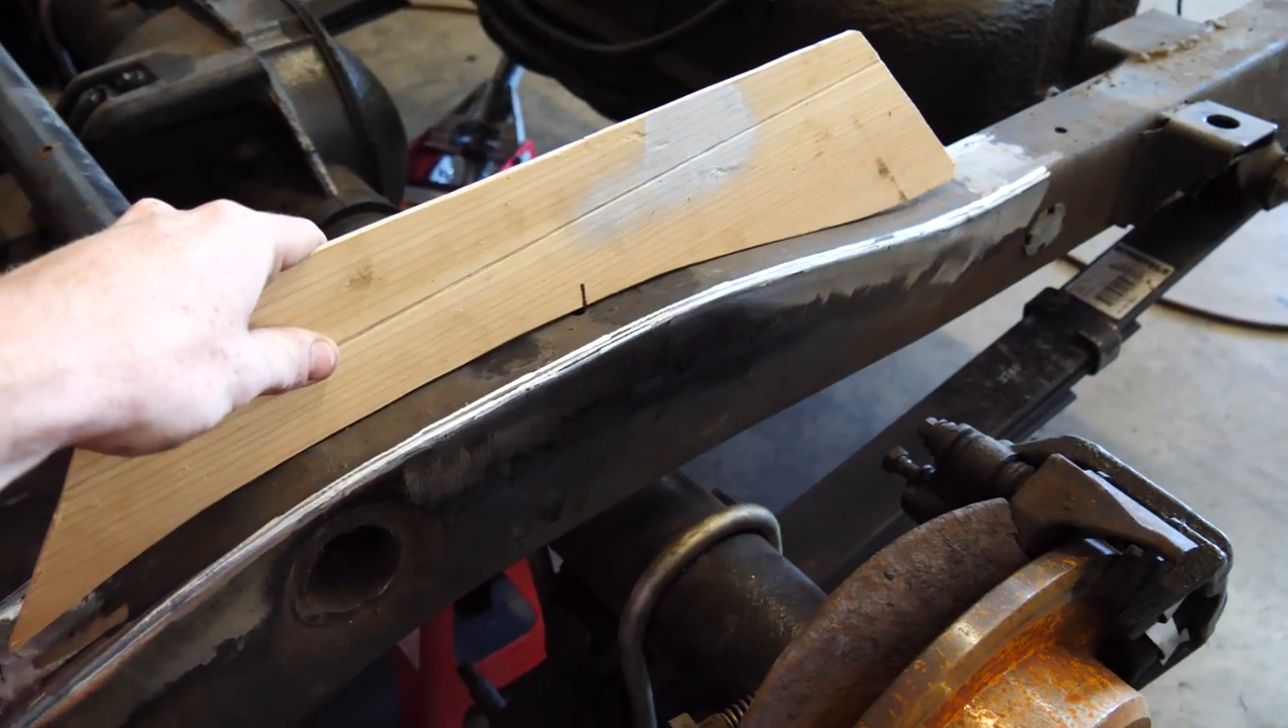So I made a little template. As you can see, that perfectly follows the shape of the frame. And this top here is level with the ground.